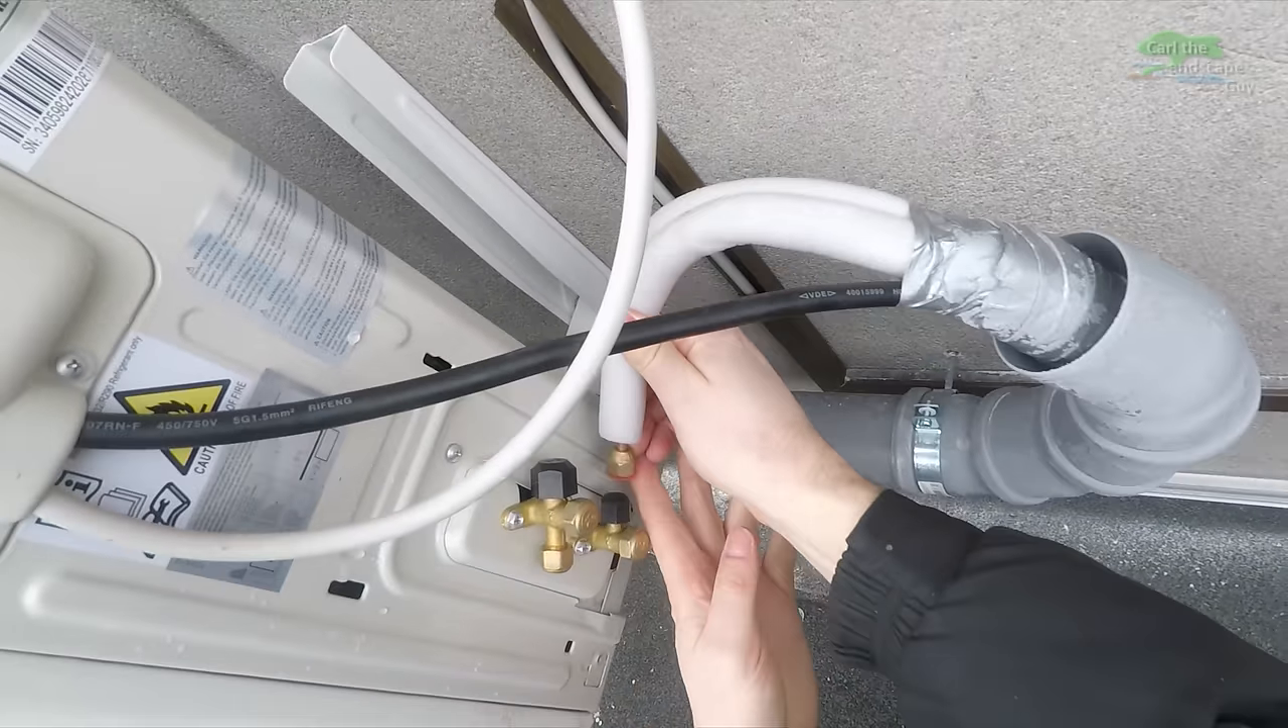The wiring is done now only the copper lines are left to connect.